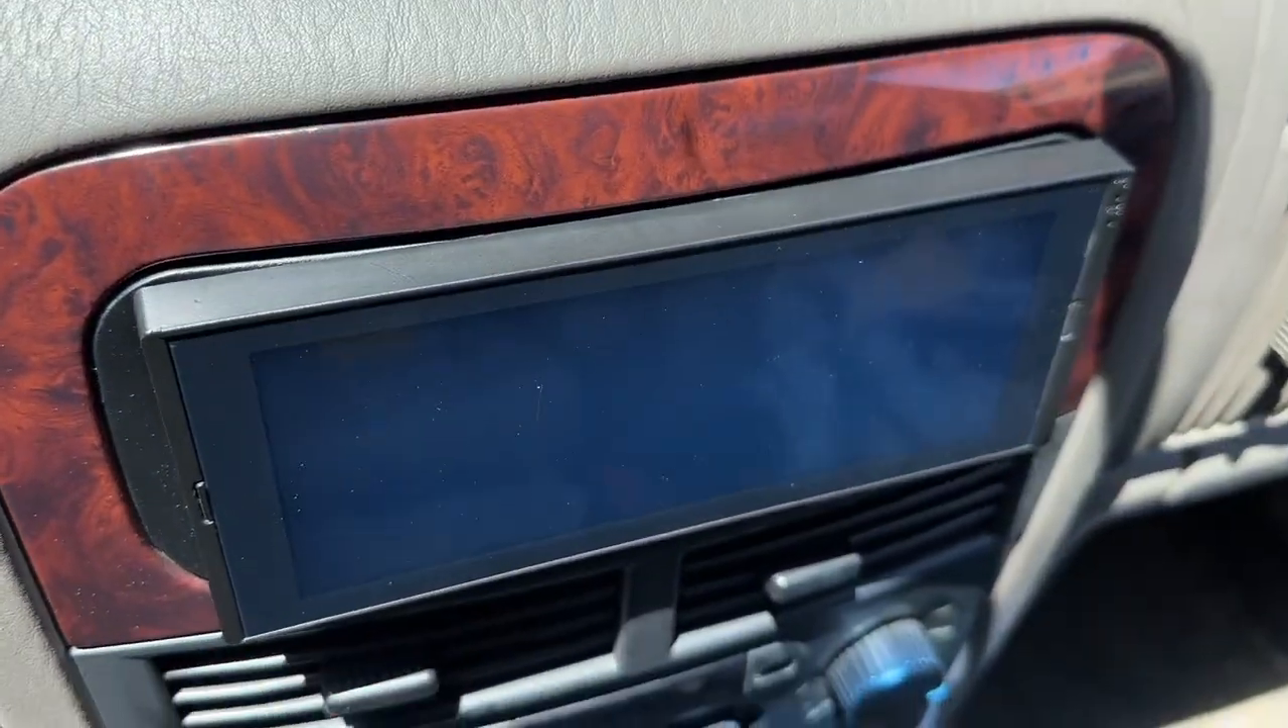The radio does stick out a little. And since the bezel is curved, the sides kind of open up a little bit.